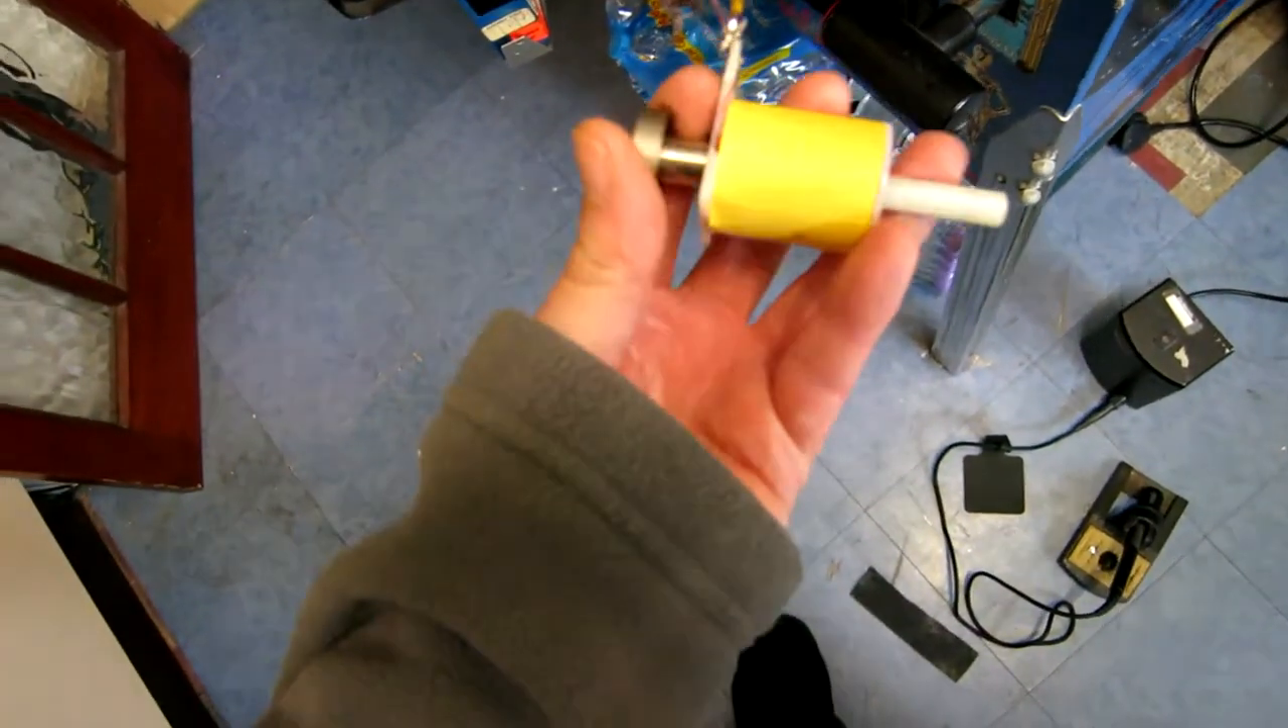Okay so I've fitted the new coil I've just put the plunger in here so if there's any leakage causing a magnetic field I will be able to detect it because it should be harder to move around.